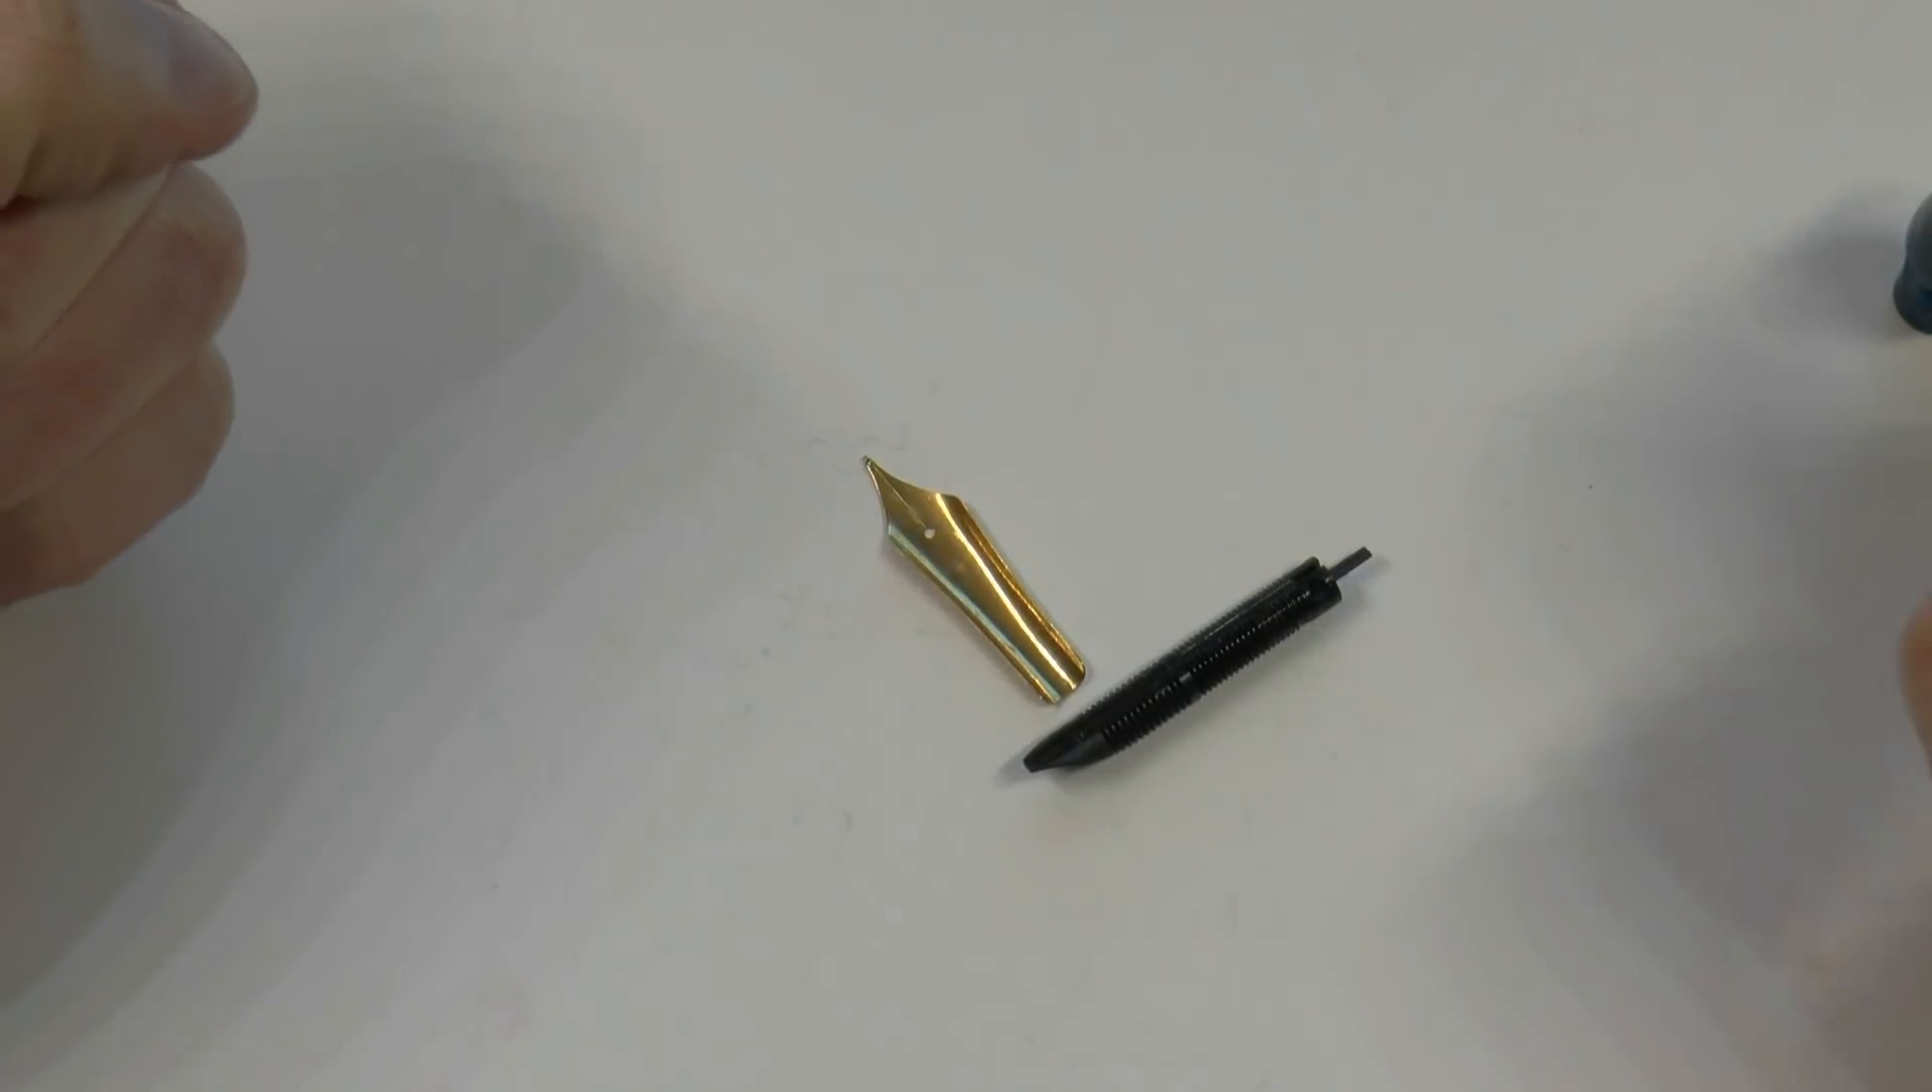Quick, sharp pull, and you've got the nib and feed separated.